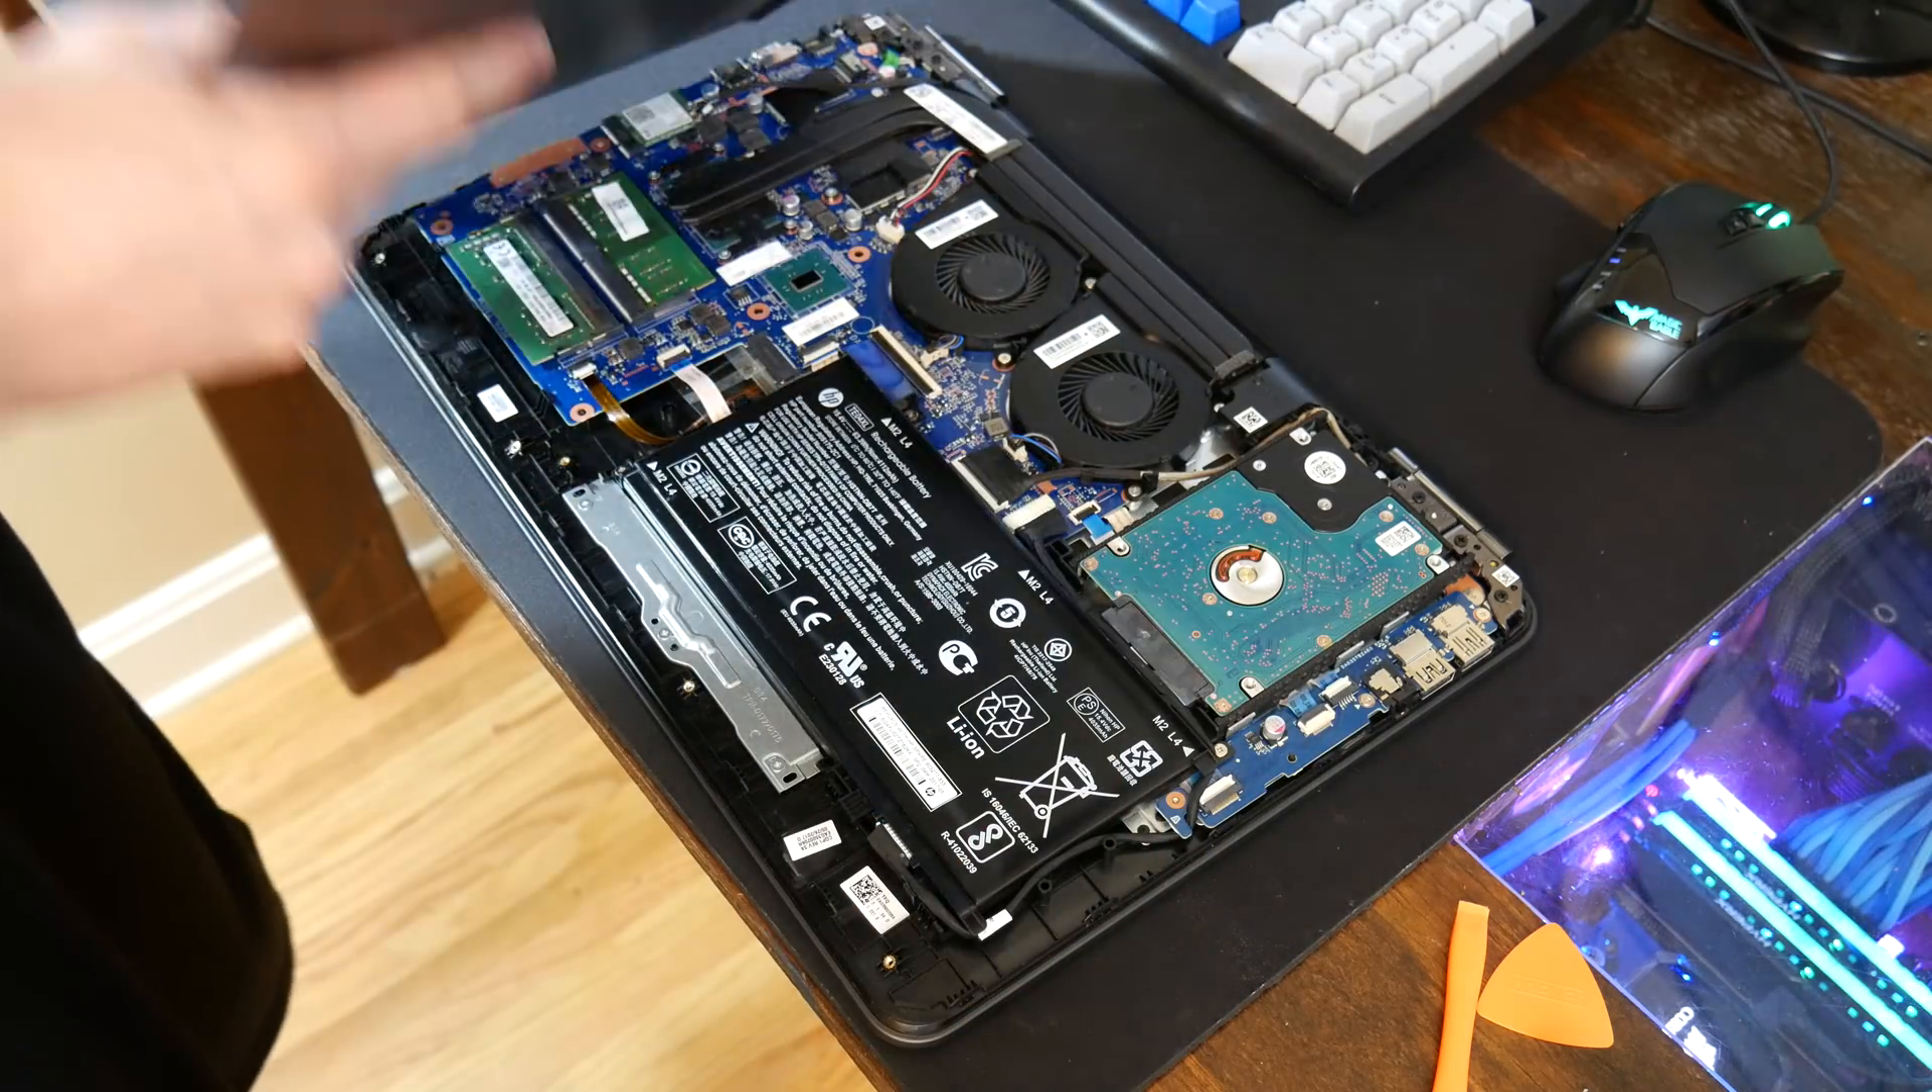So you can see here we have the shell off.